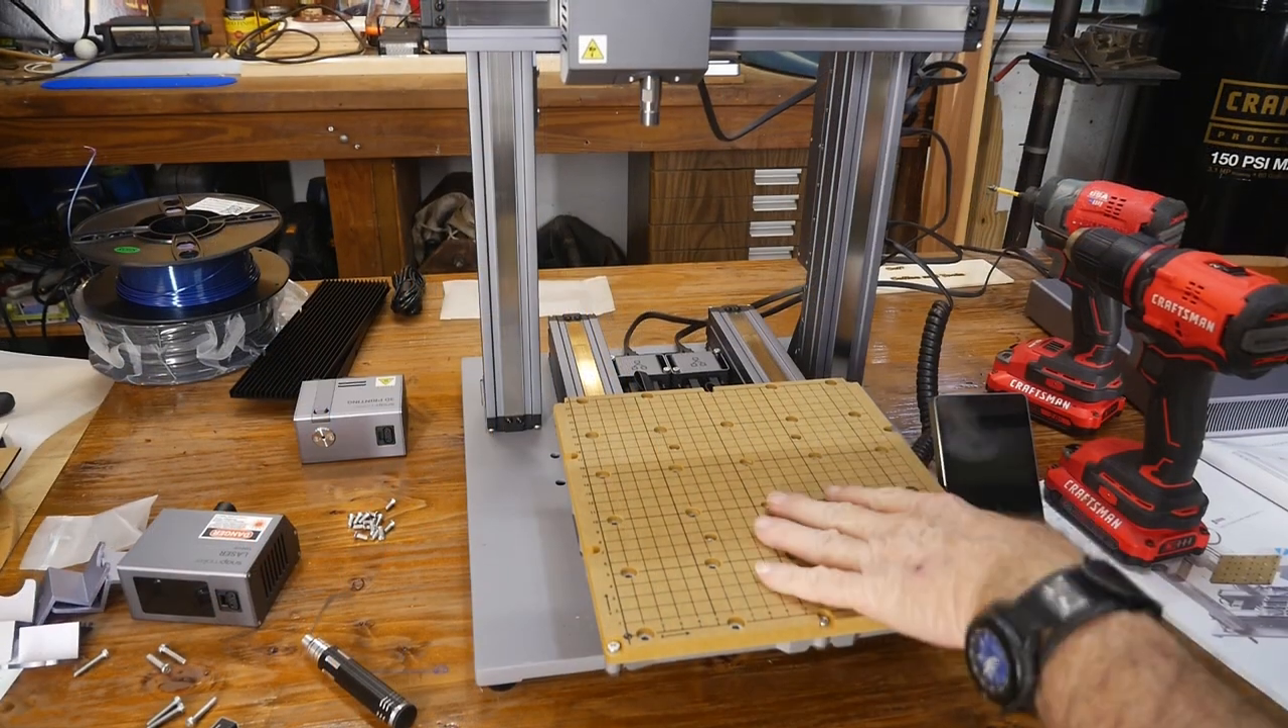All right, I've got the spoil board down.